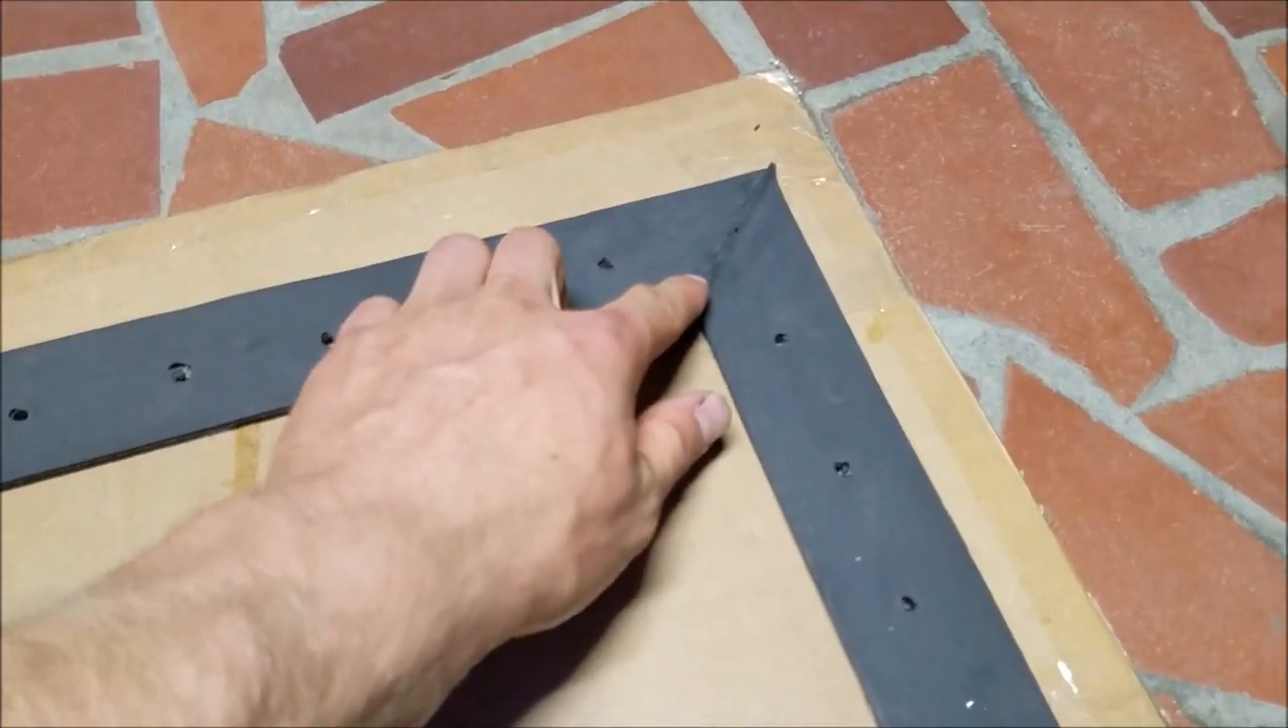So now the window is ready to go. We got all these holes drilled, the gasket on.